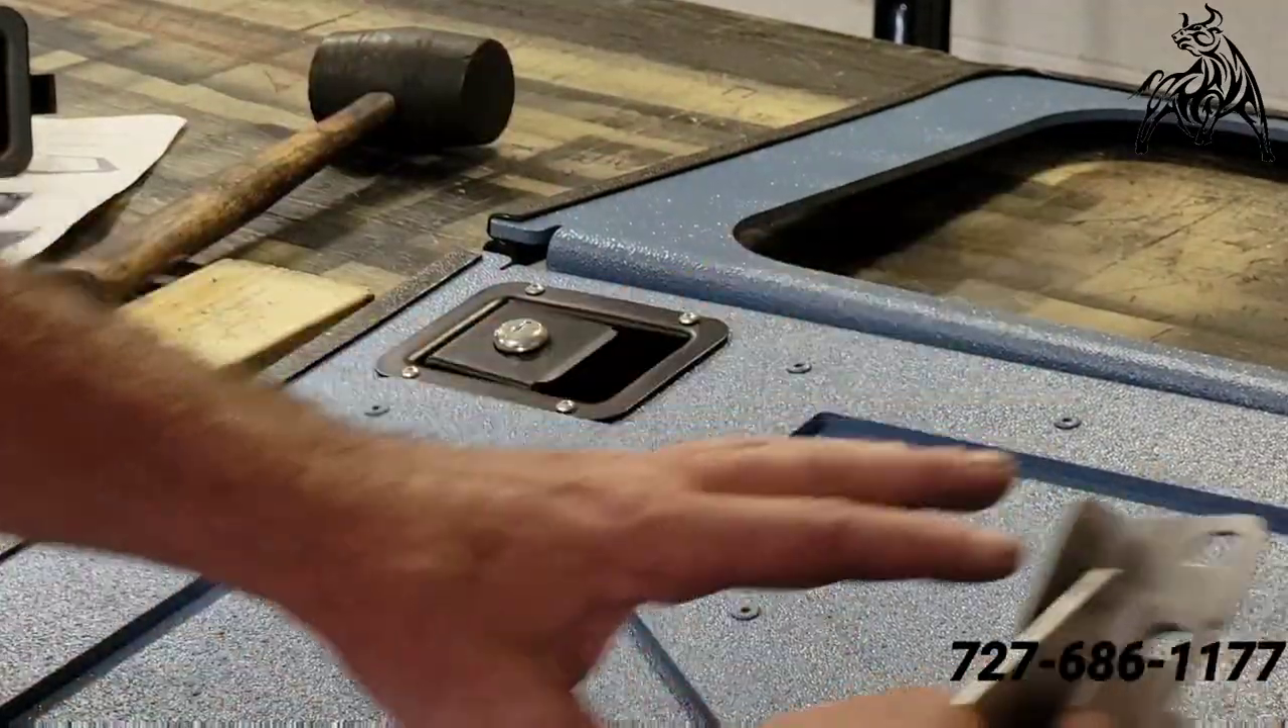So, that is the latch assembly. I have that in place.